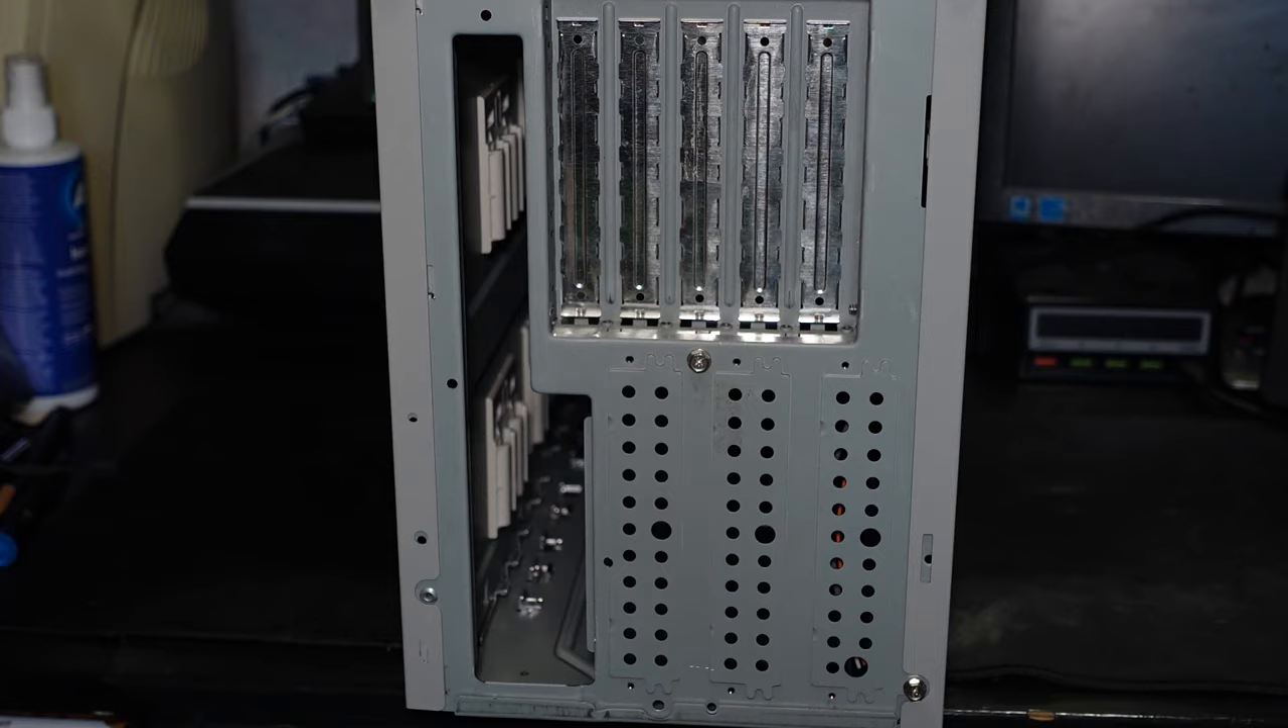Though there are a couple of things missing, namely this I .O. shield at the back and I got a bit of a rude awakening when I opened the thing up on the table.